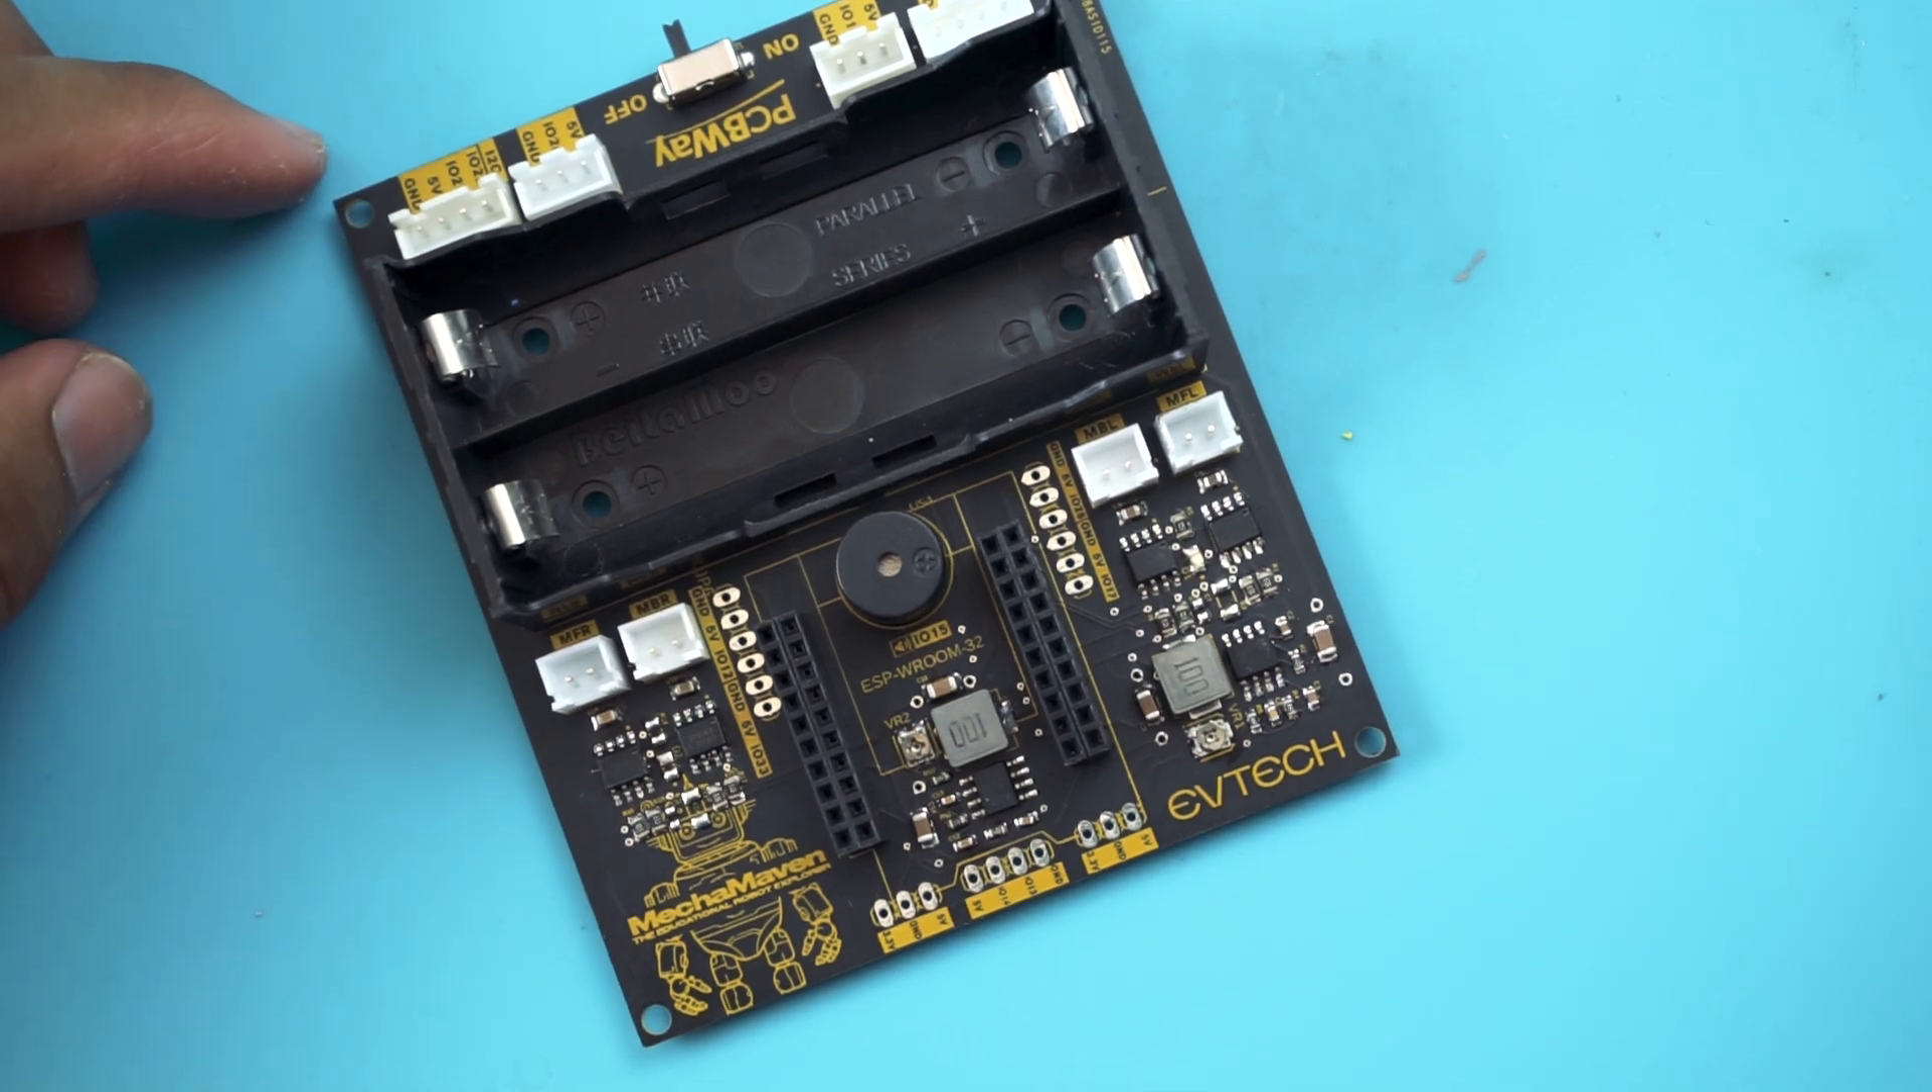And there you have it We're done placing all the components on the PCB.